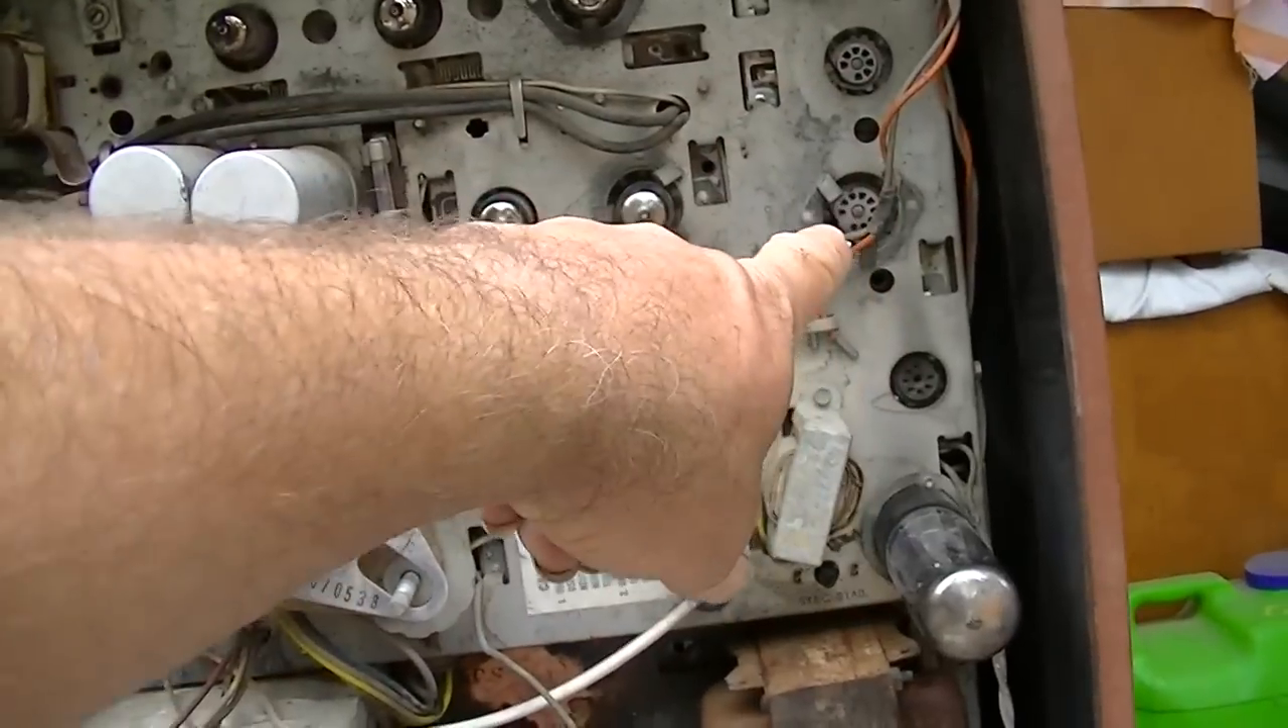And I don't have the audio tubes in over here. The tuner tubes.